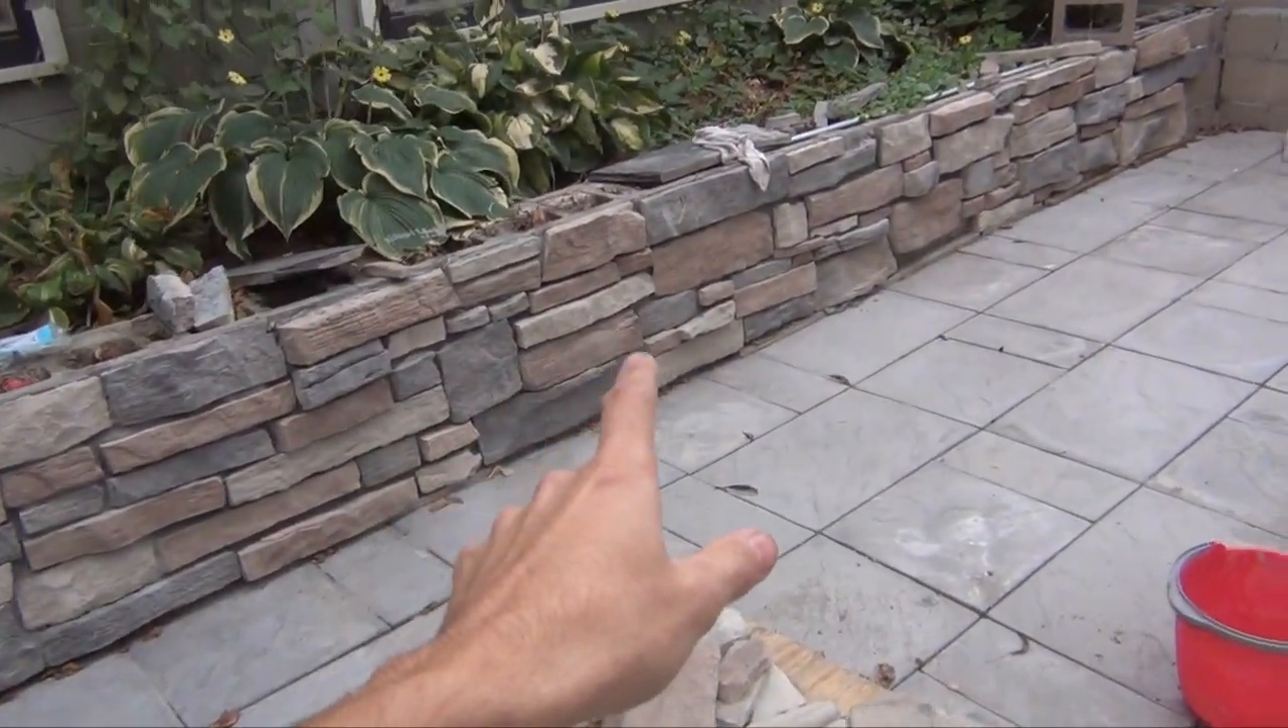So this weekend, Lindsay actually went ahead and she attached all the stone to this wall.